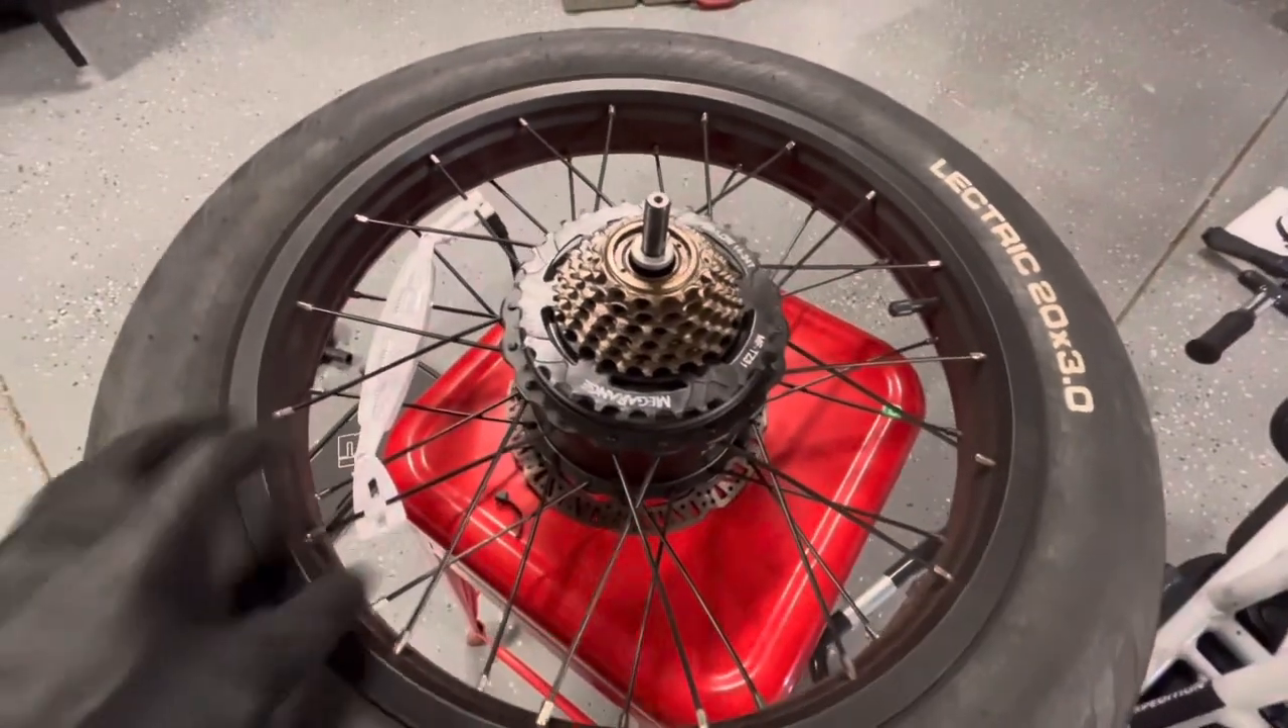All right, and now we have the wheel removed from the bike.